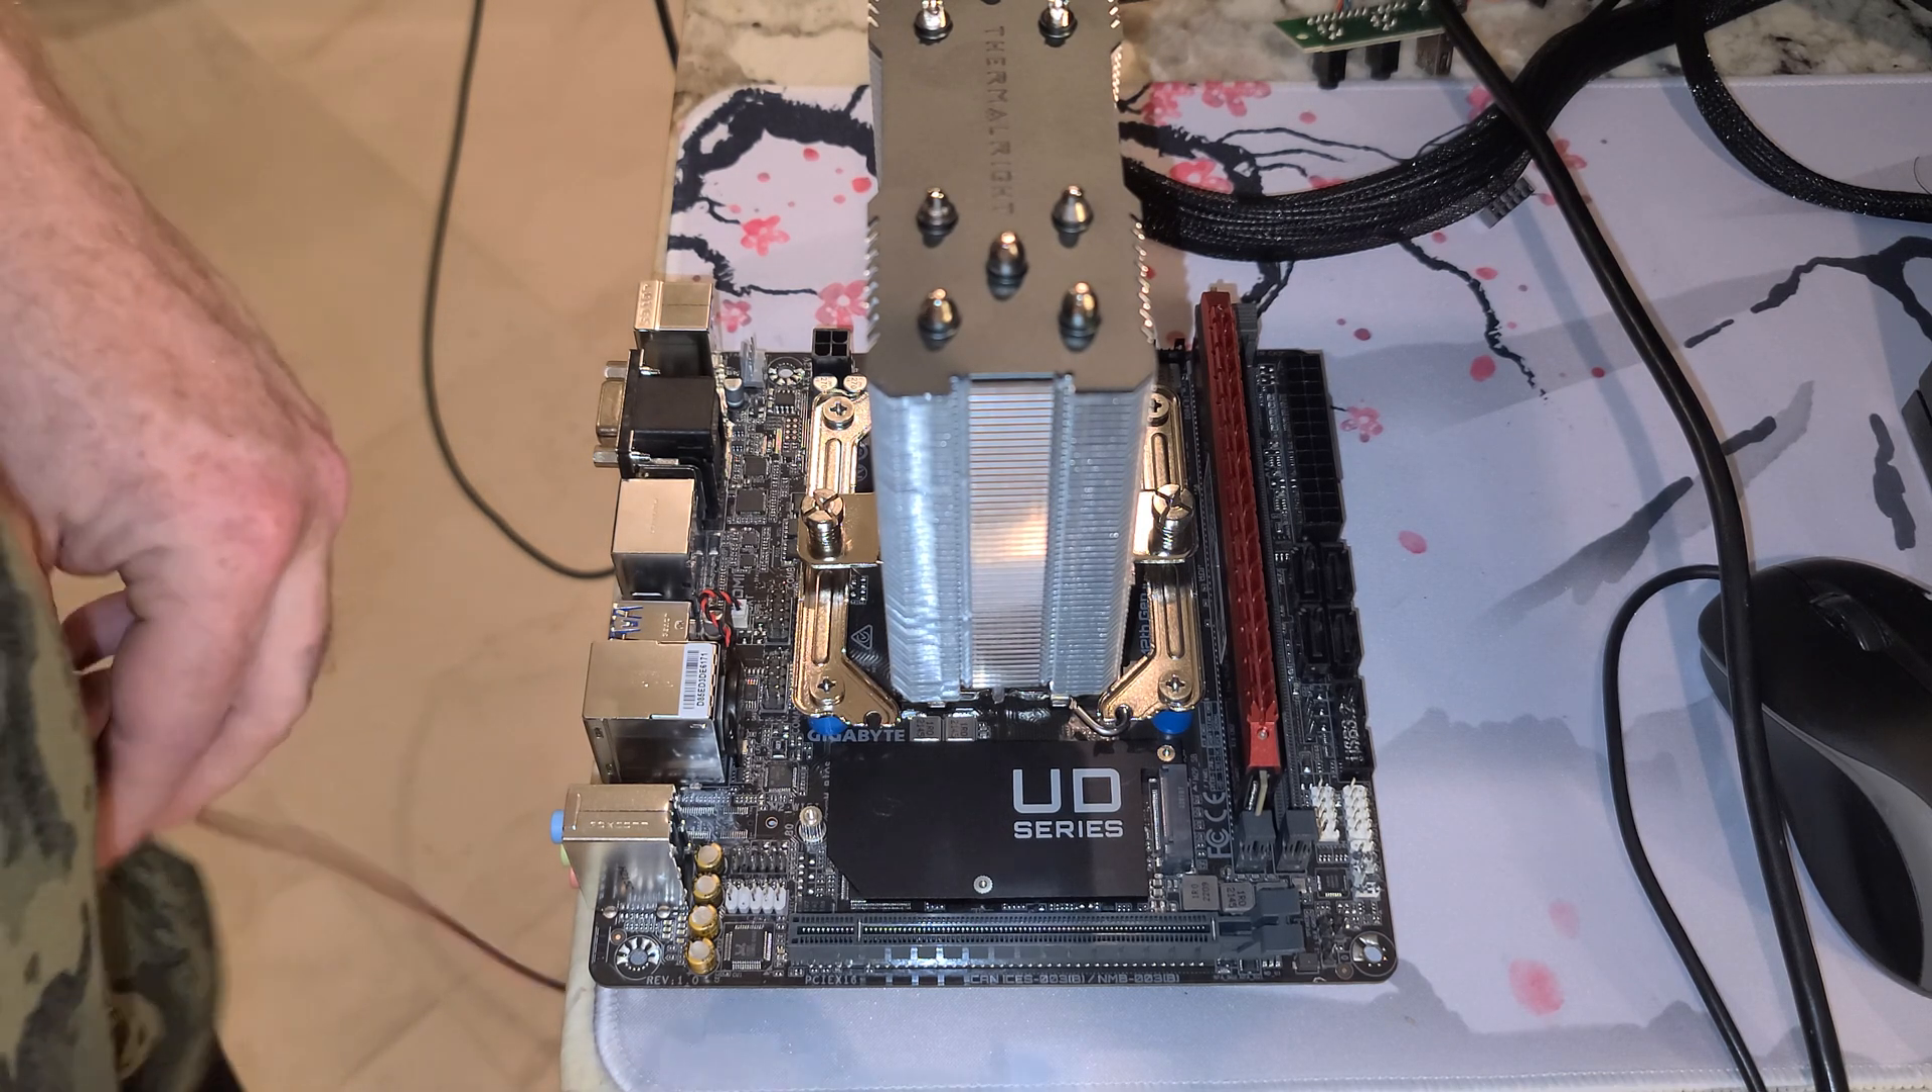So we have we still haven't done the cpu fan but uh that's coming up folks.